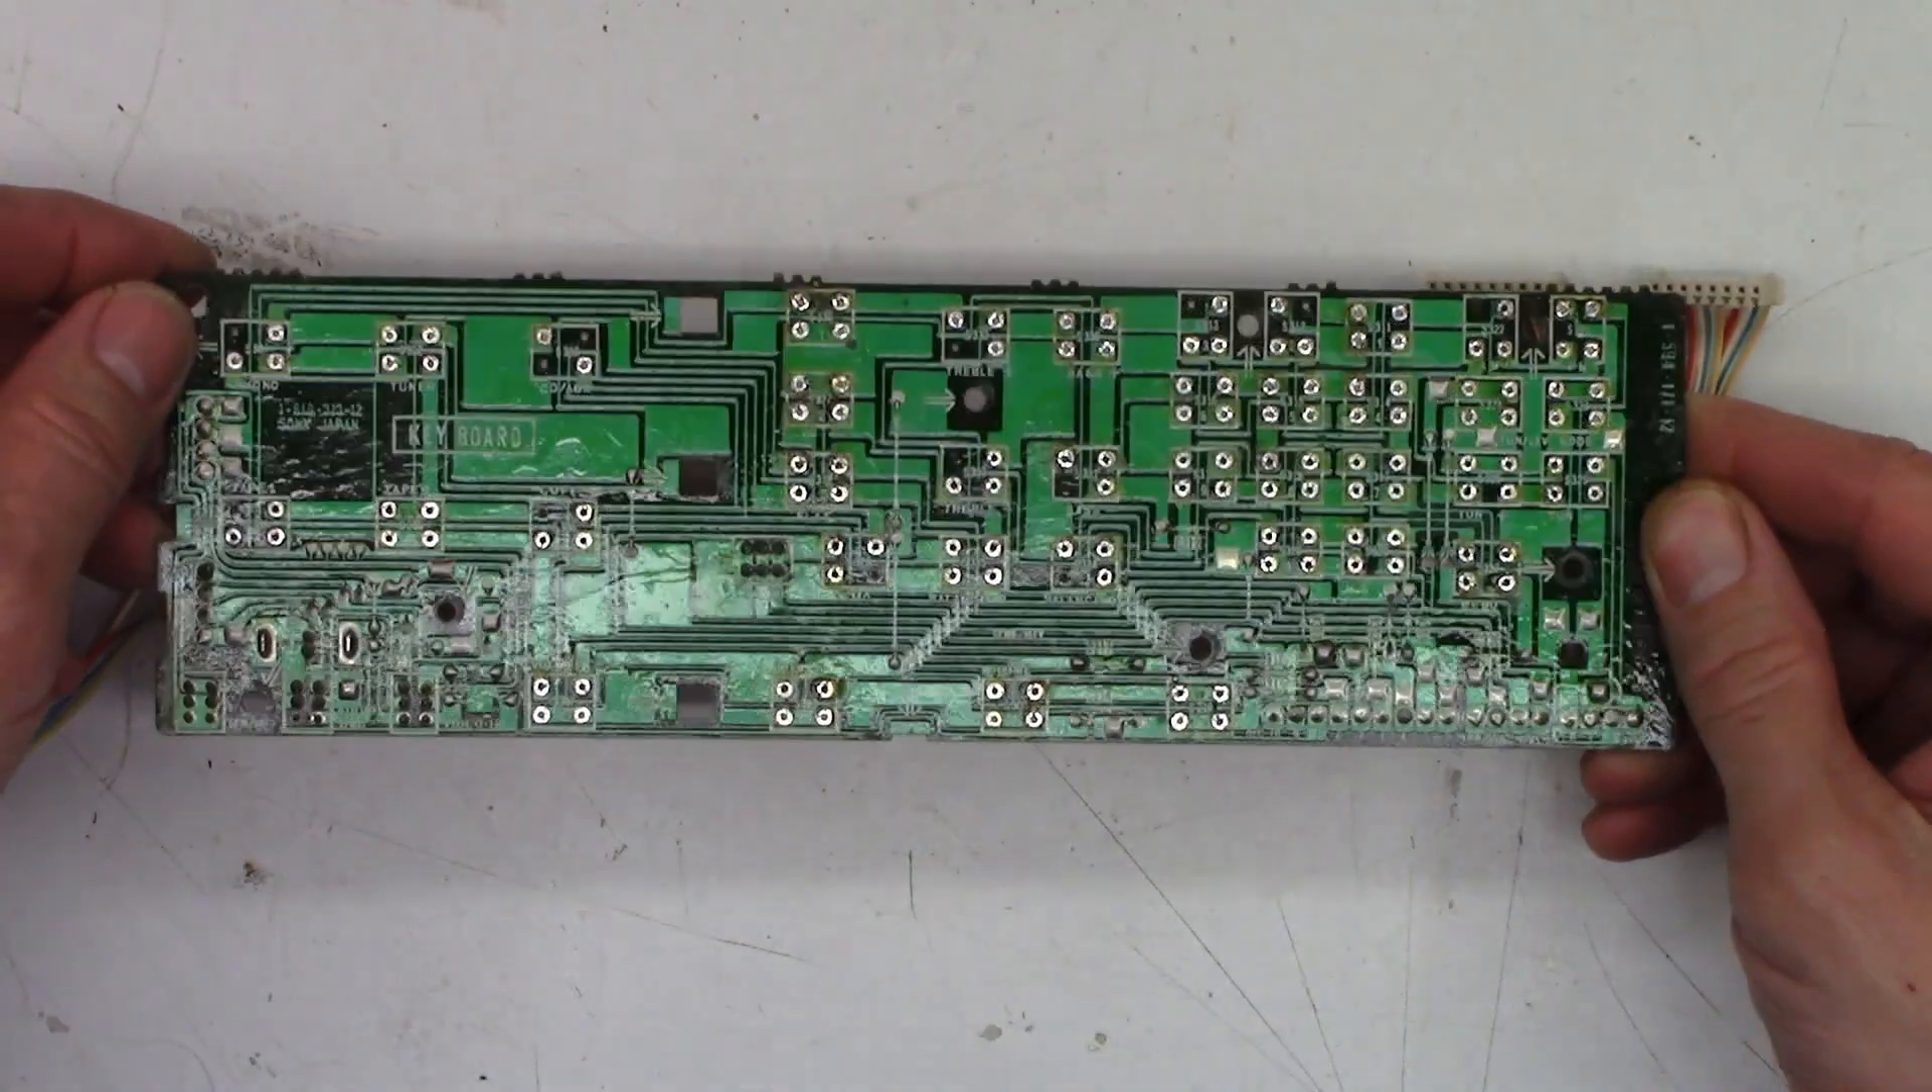There are all the switches off of the board.